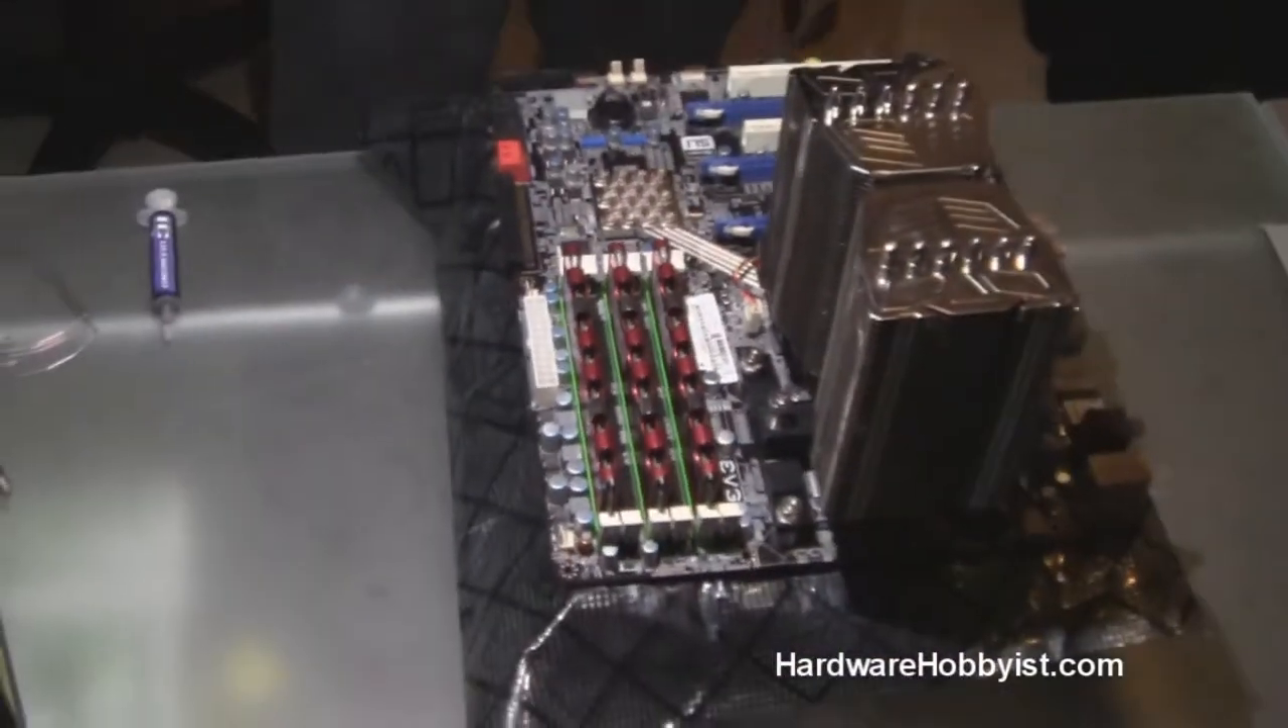Alright, so the RAM's installed, that was easy.